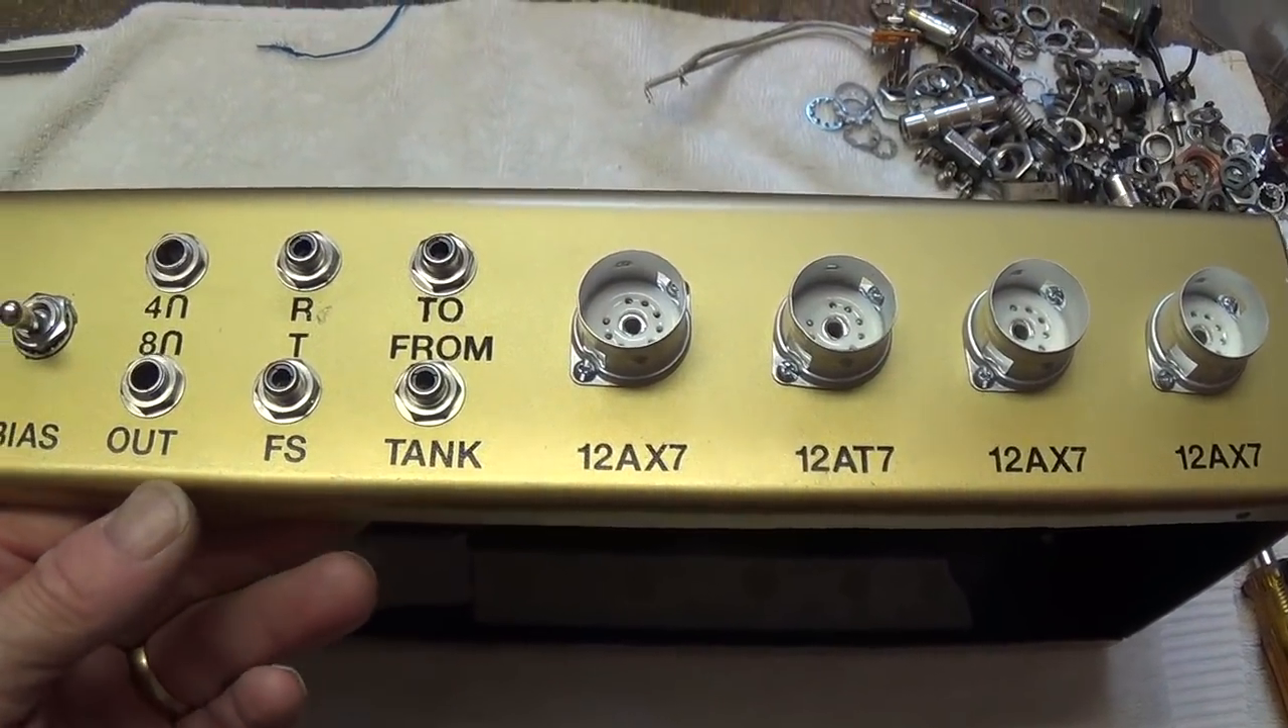Well, here's the tube side, all assembled.